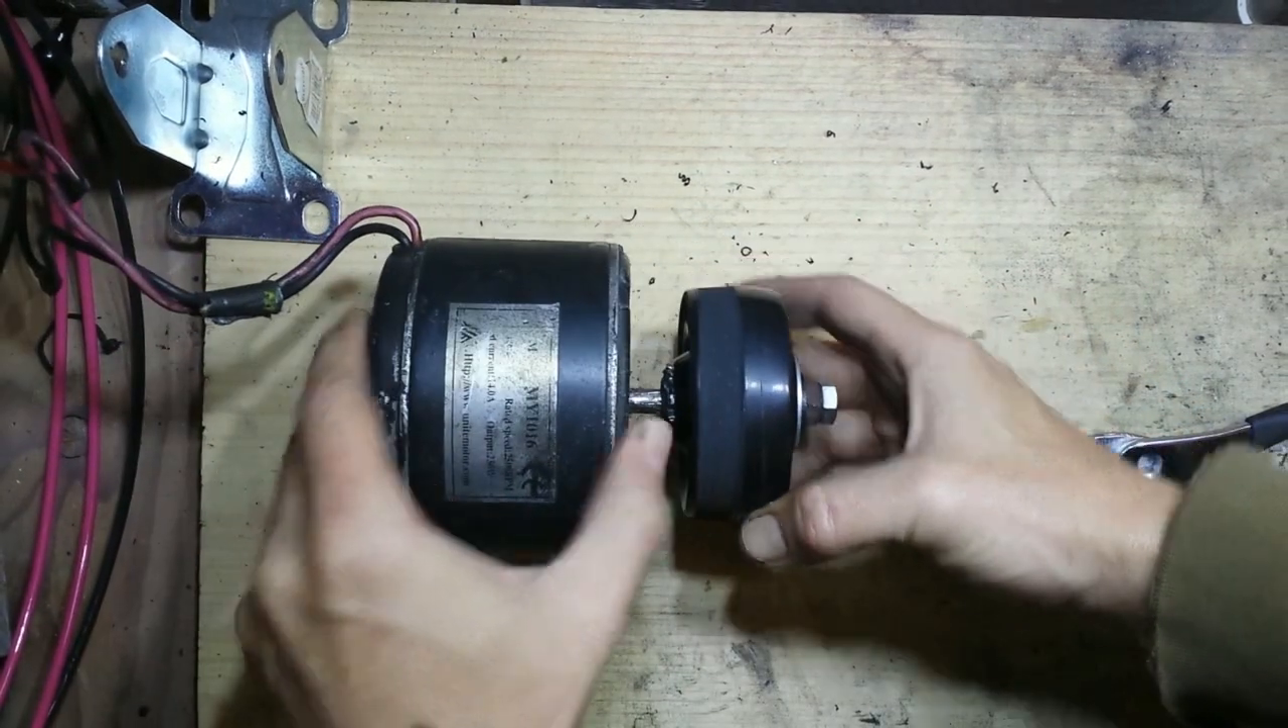We have our wheel installed on the motor.